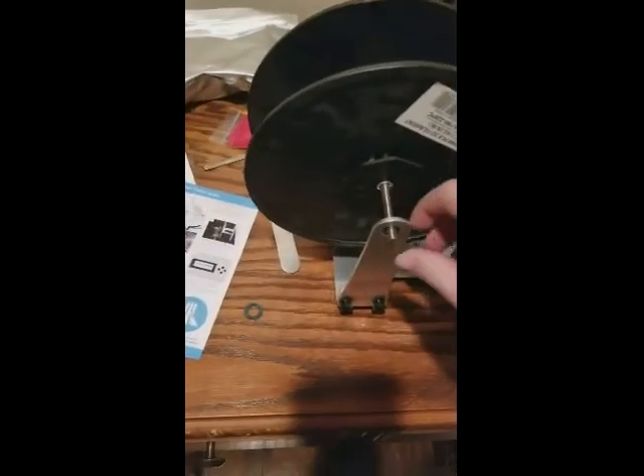As you can see, got the crank in, got the spool on.